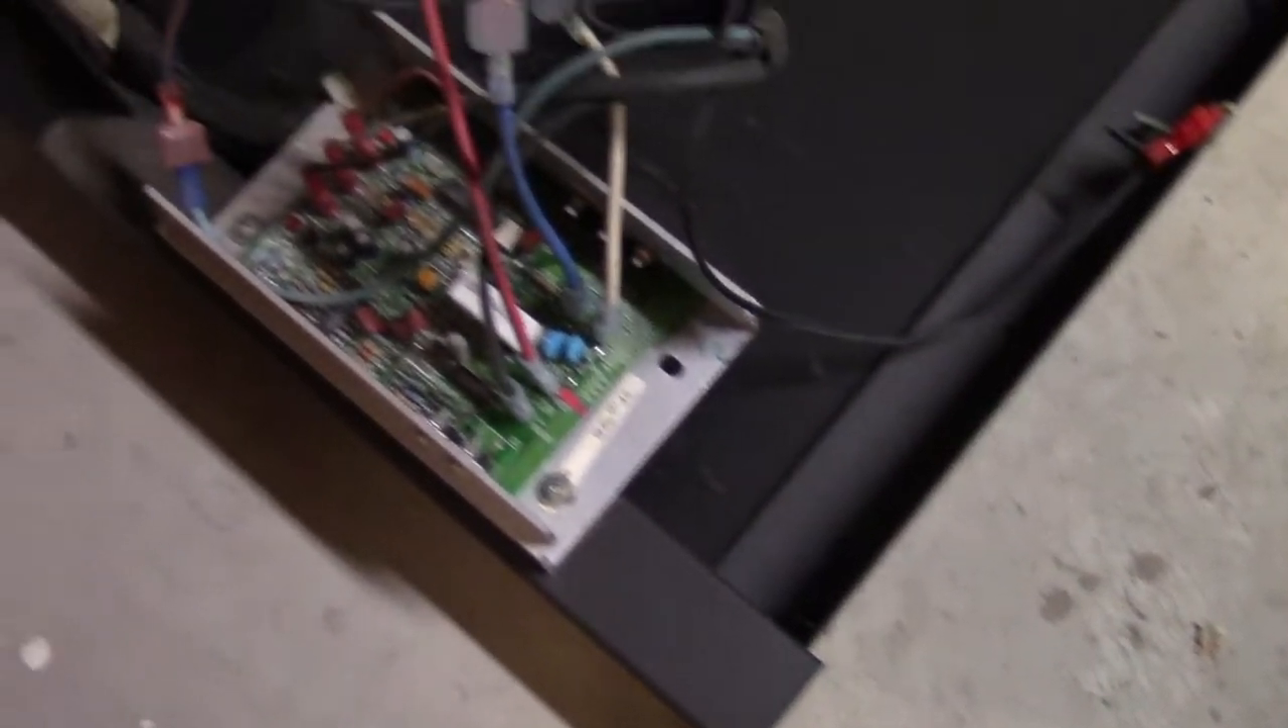I took the cover off, and there's the brains of the operation.